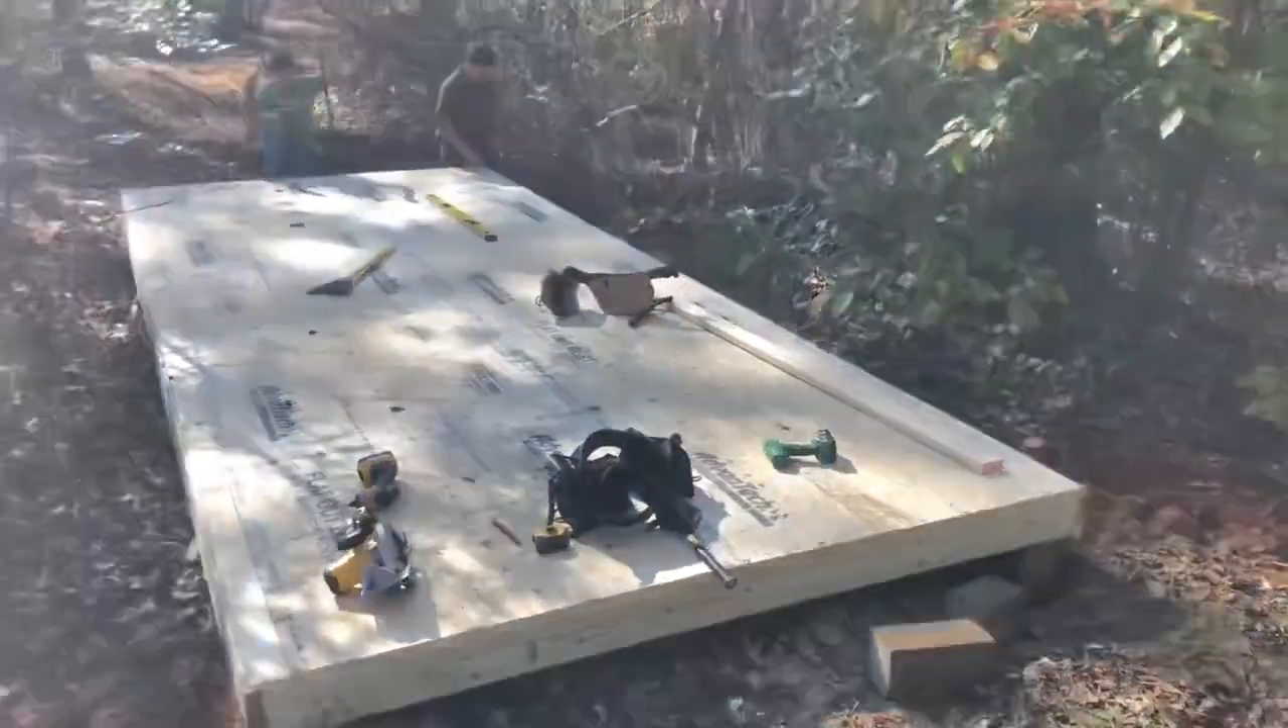Well, this is how much we got done by lunch. So we got the floor down.